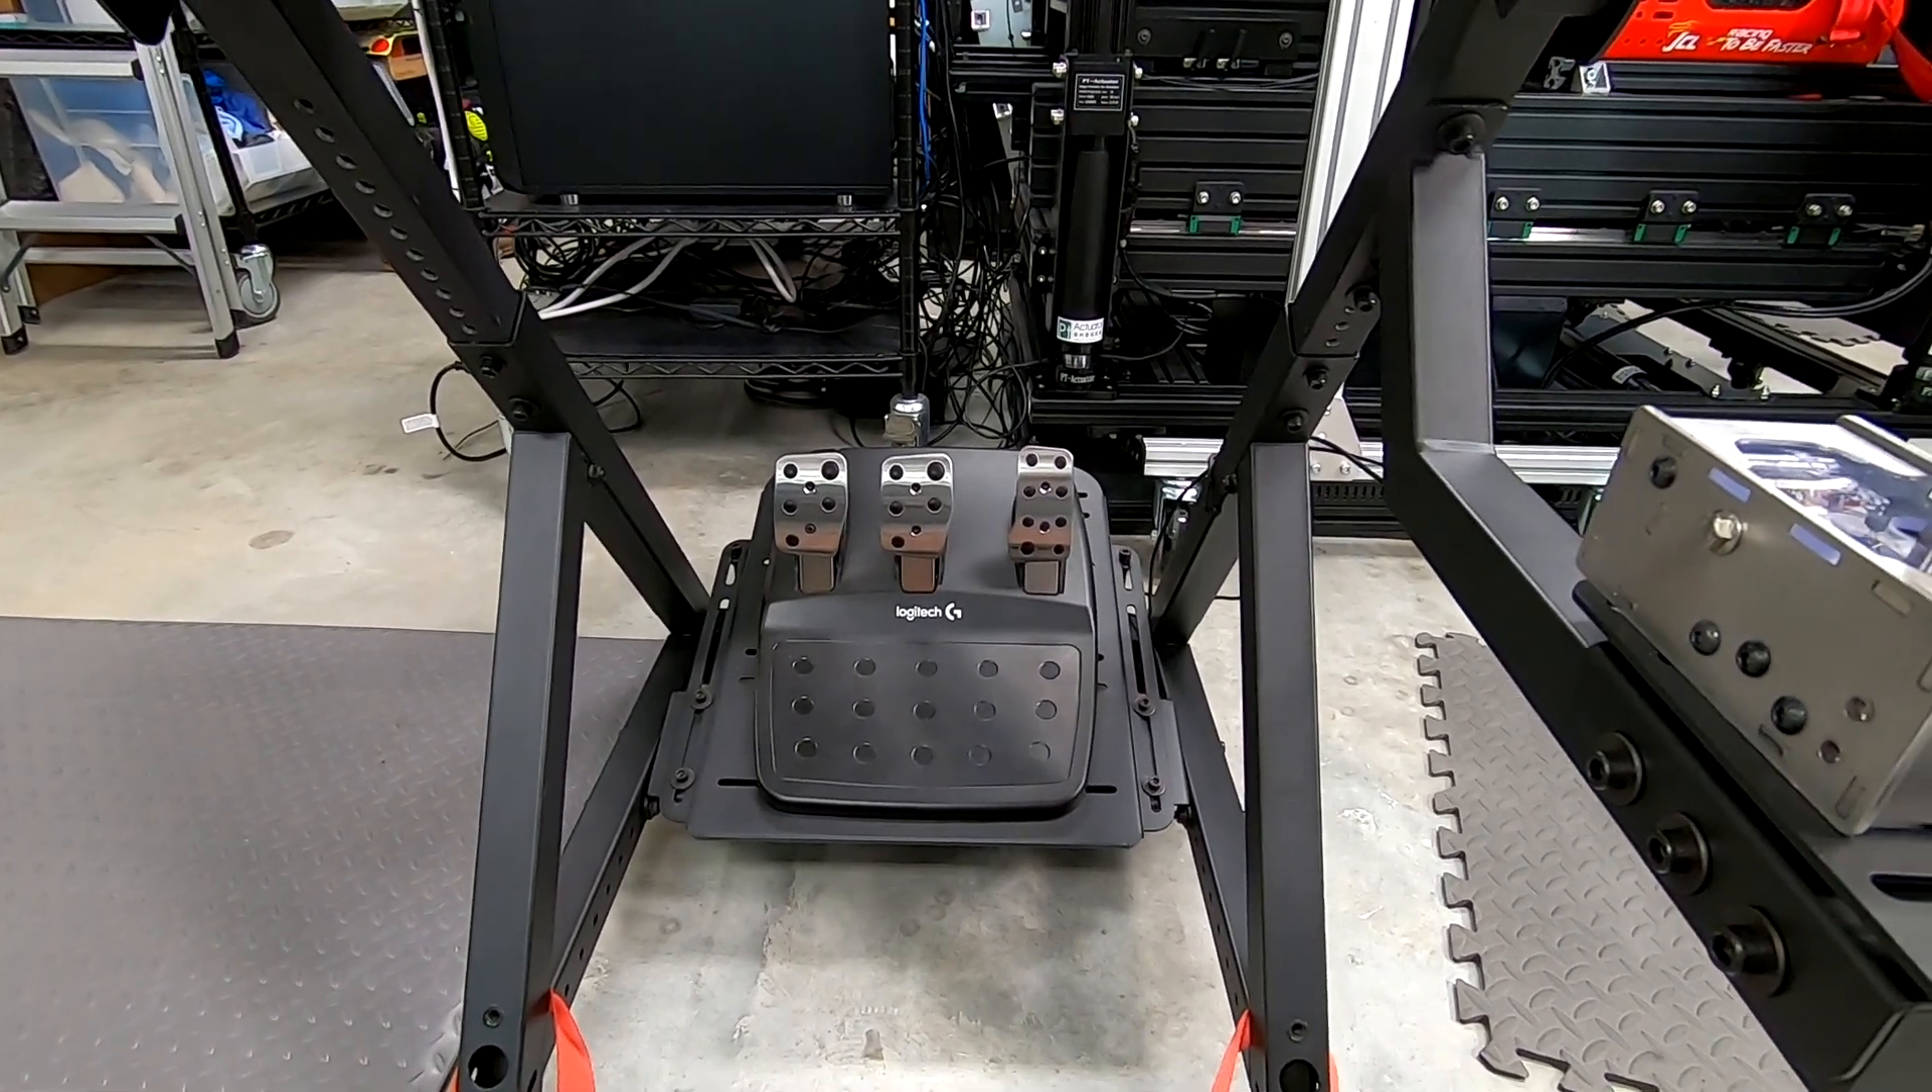As you can see, I now have the G29 pedals mounted to my pedal plate over here that I'm going to be using as my test bed.